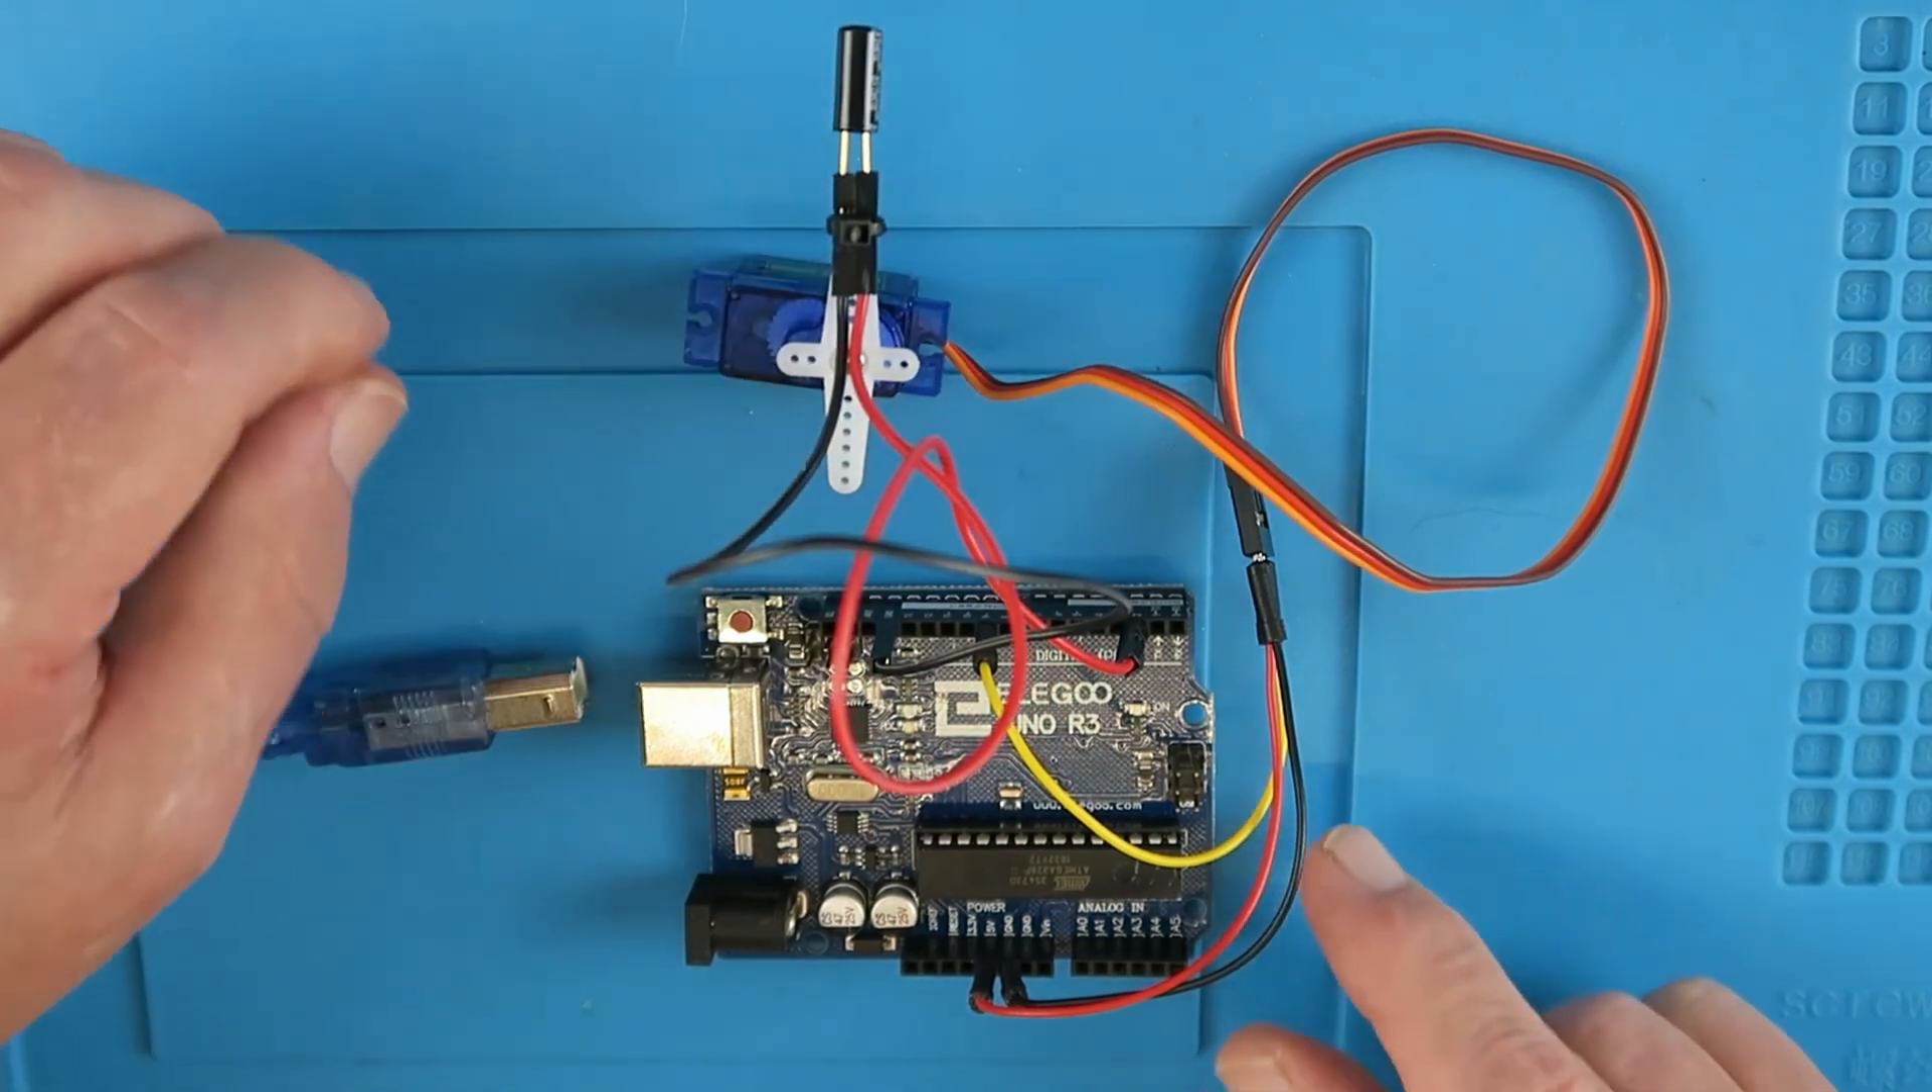We have the servo motor now with the tilt switch on one of the actuator arms.